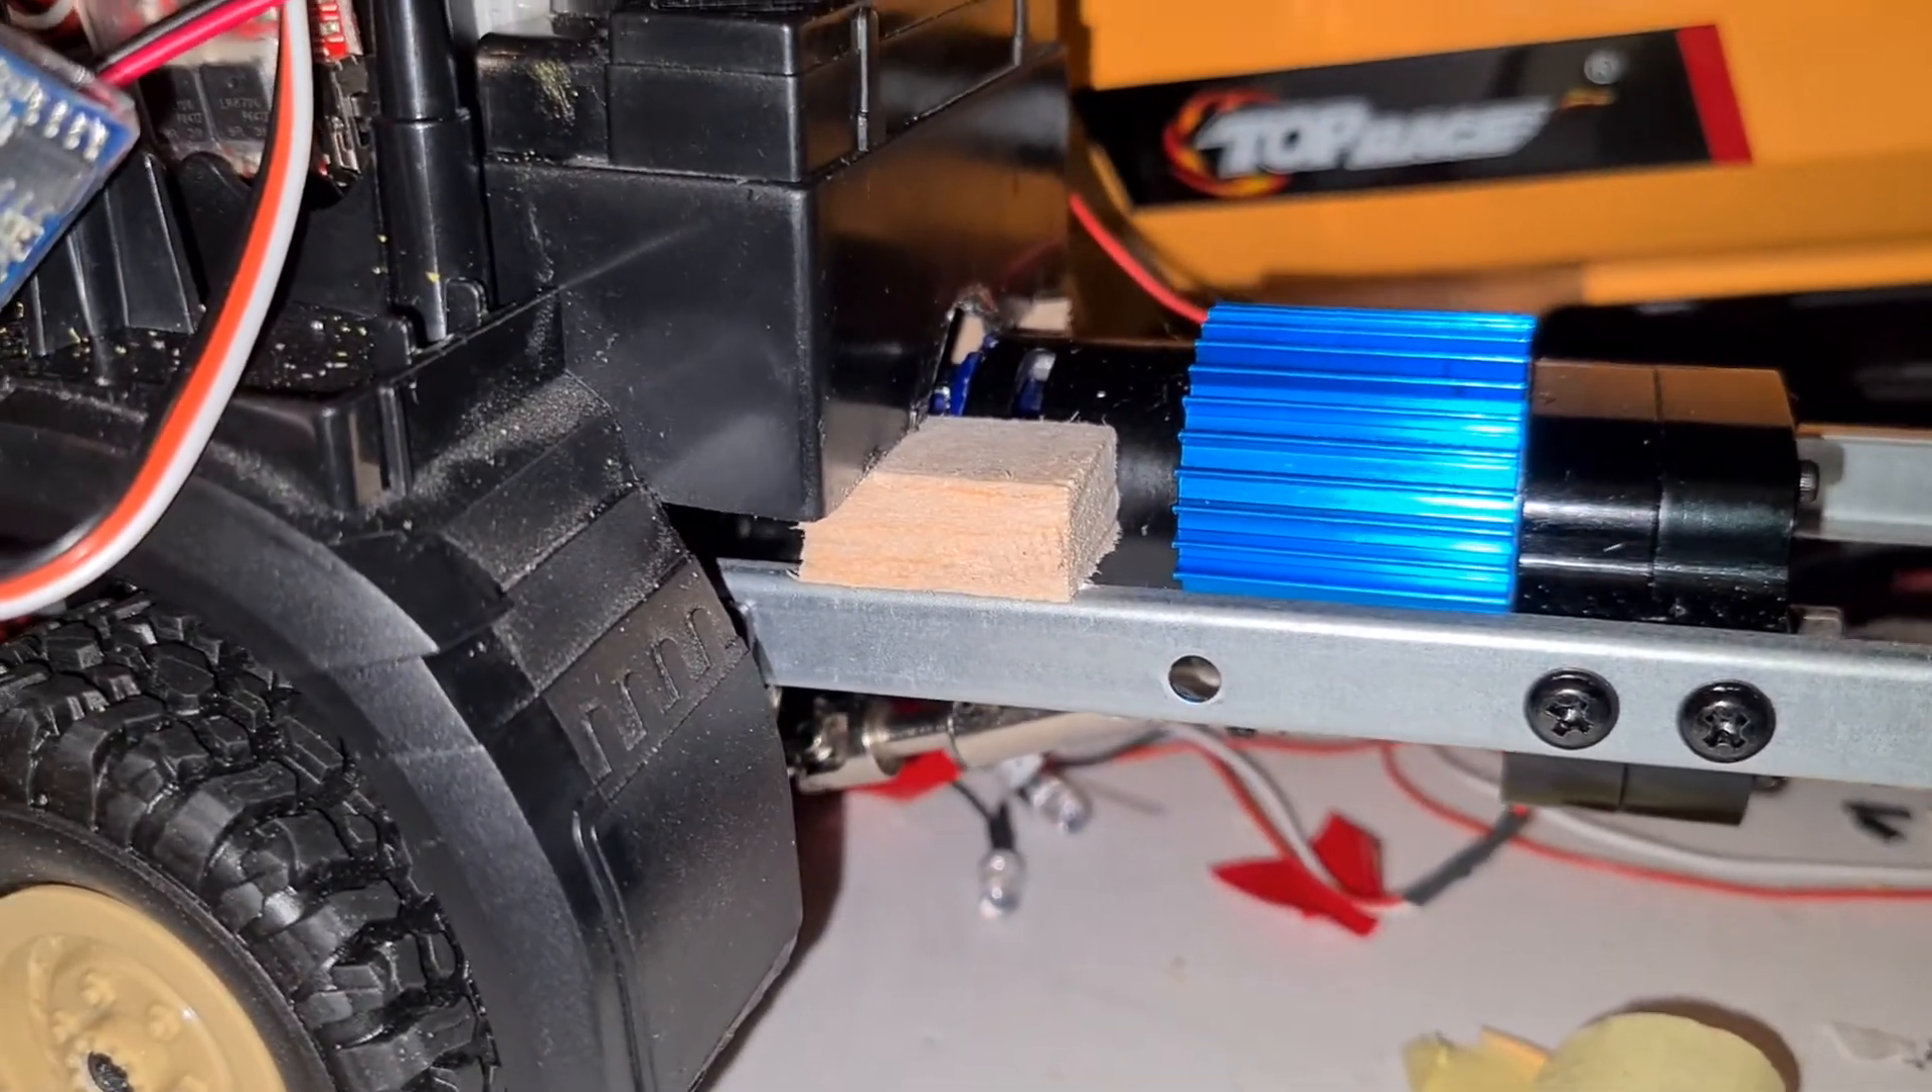Couple of nice wee bits of wood there just to prop the cab up at the moment until I get mounts made for it.